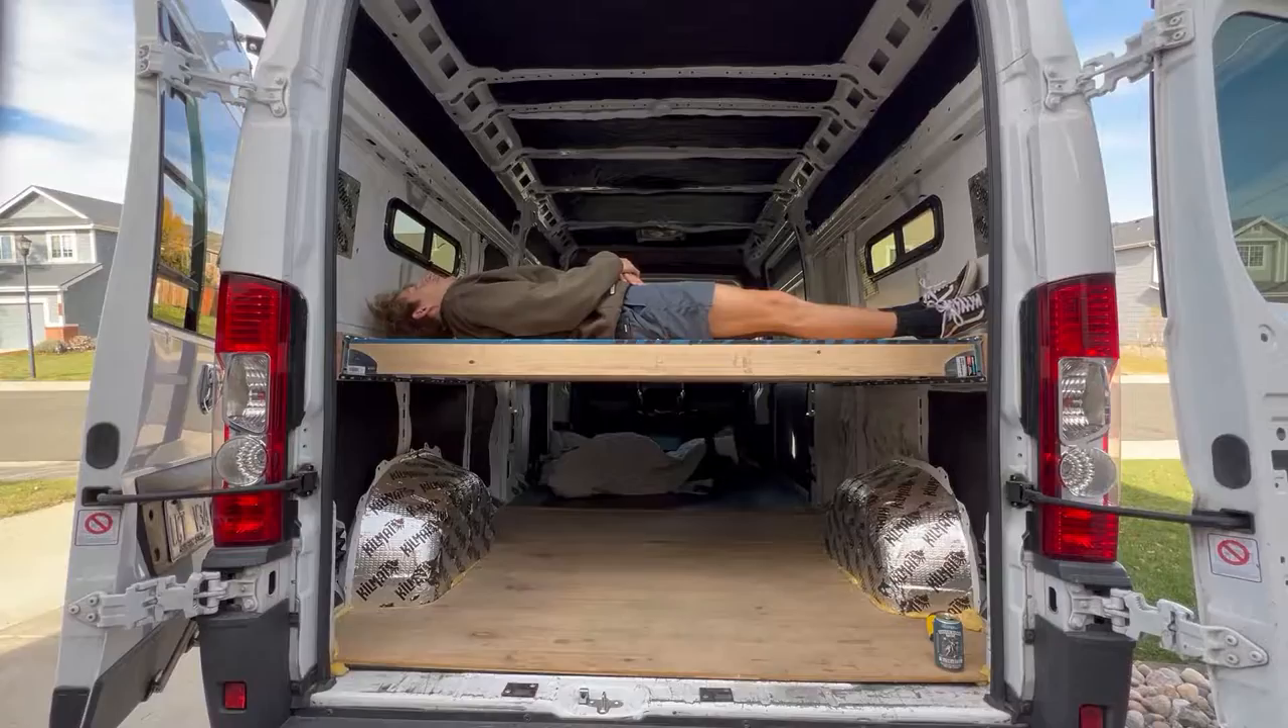And now you're all set. You've got your floating bed frame on the van, so you have space below you, and you can sleep up top.